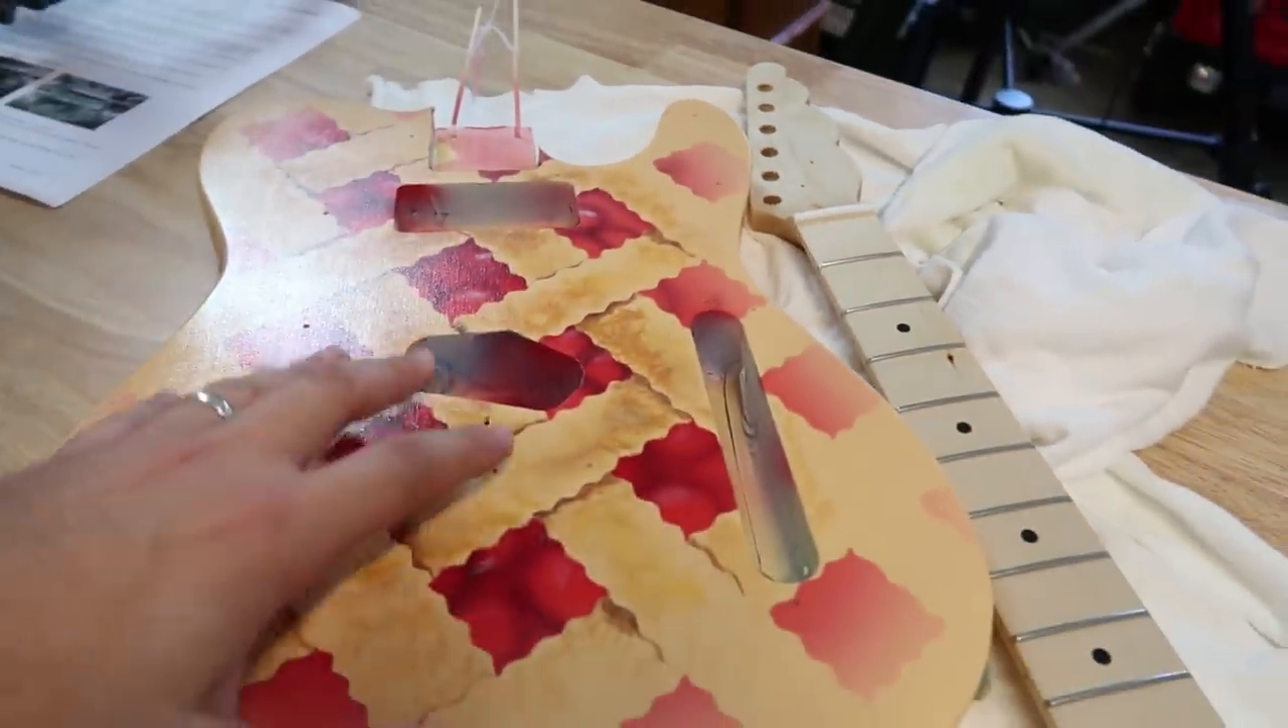We have our neck, but it's missing all of the hardware.